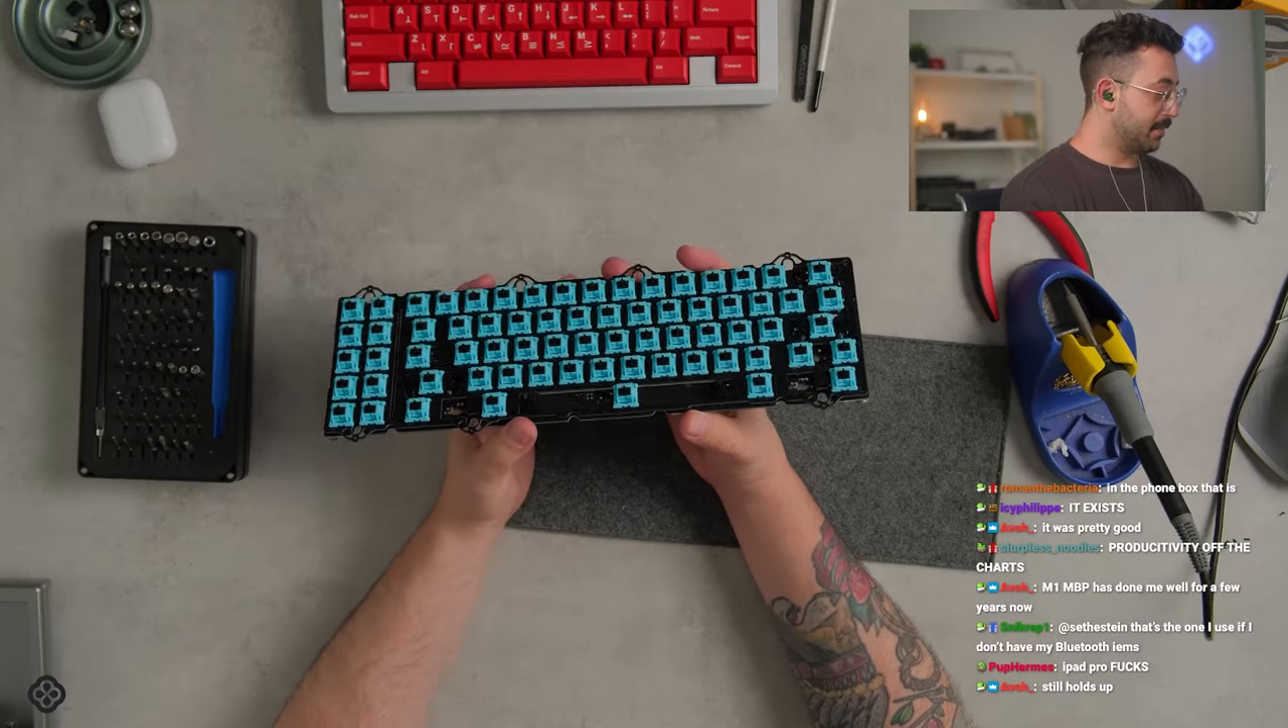So it might not be 100 % indicative of like the final thing, but all right, we are done putting the clack bits inside our PCB for the quantum 60. Okay.